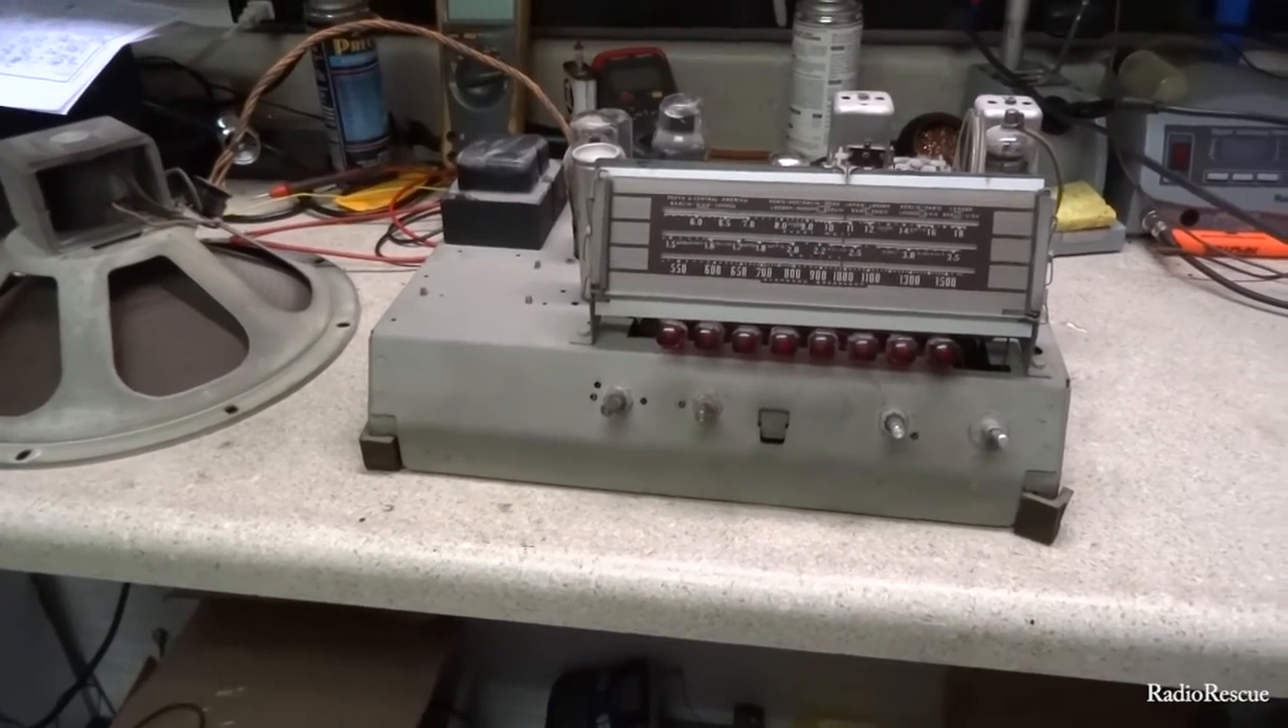All right so we got the uh the chassis and the speaker out.